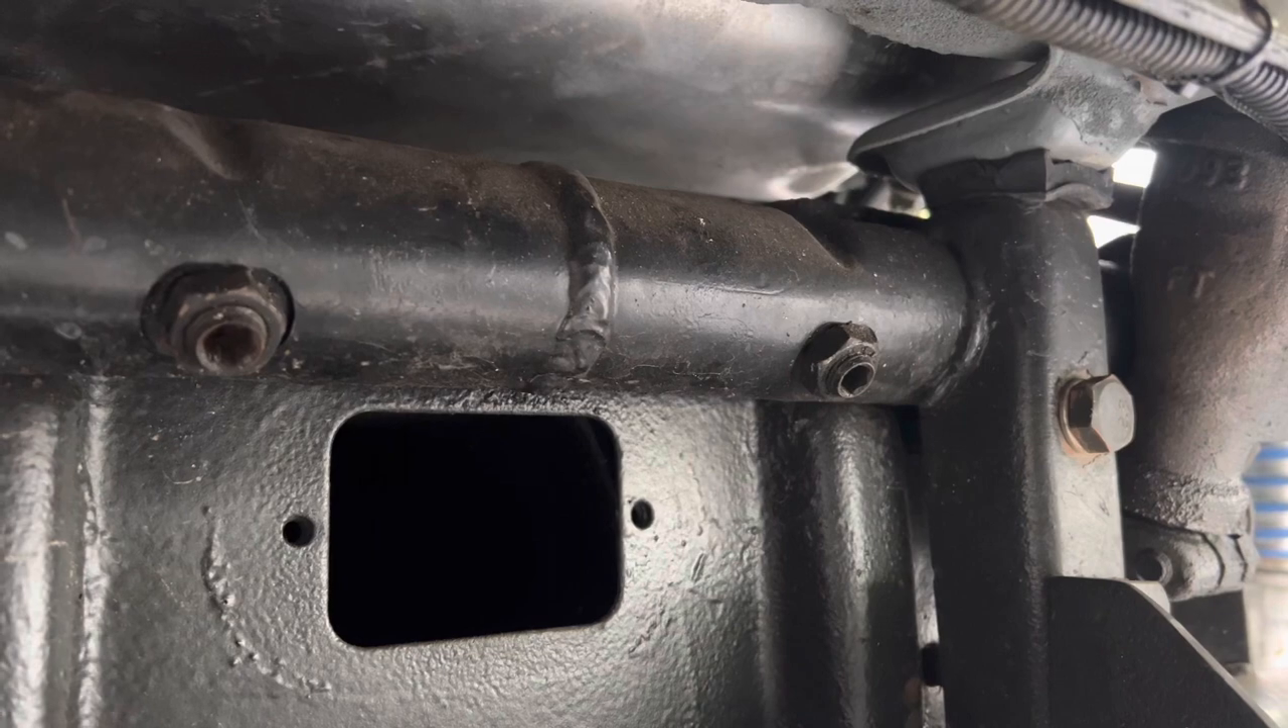Alright, so I am missing my cover plate. I need to get that taken care of.